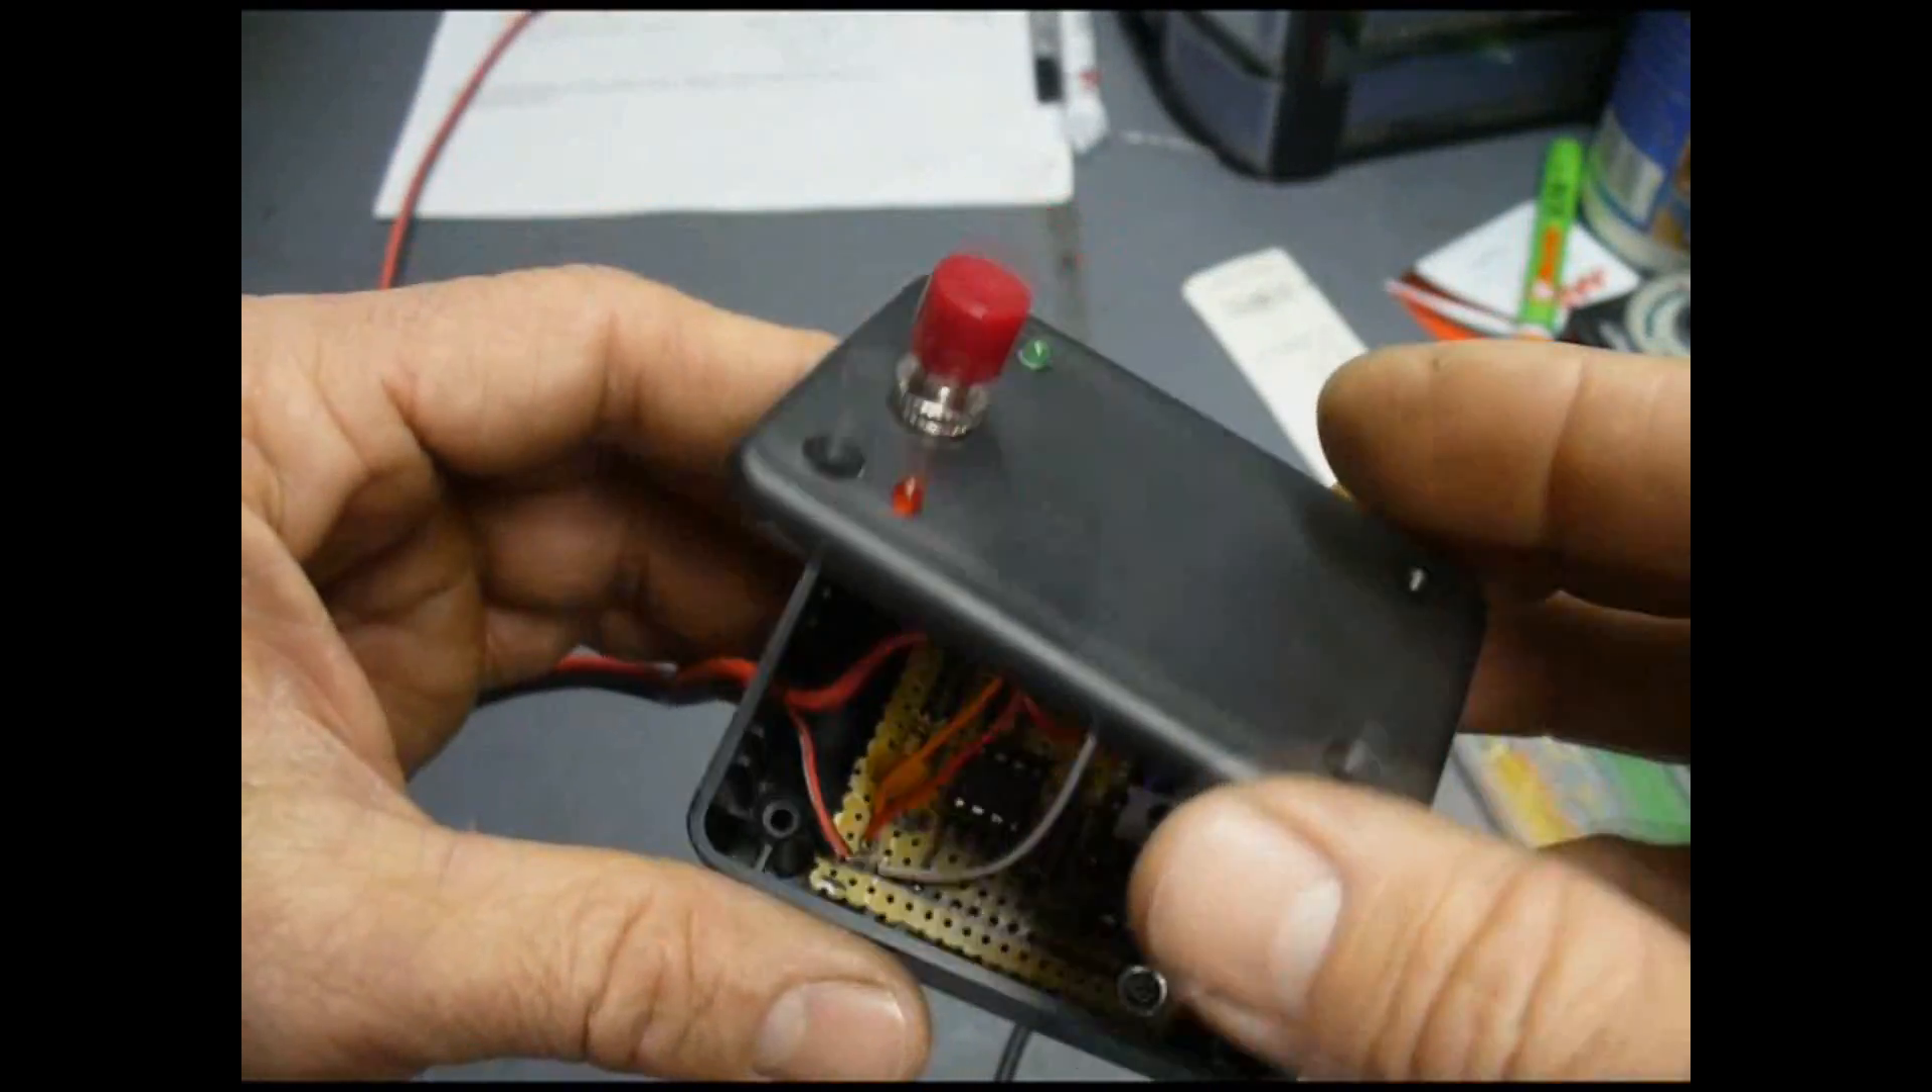We have the two LEDs in the top and the momentary contact switch.